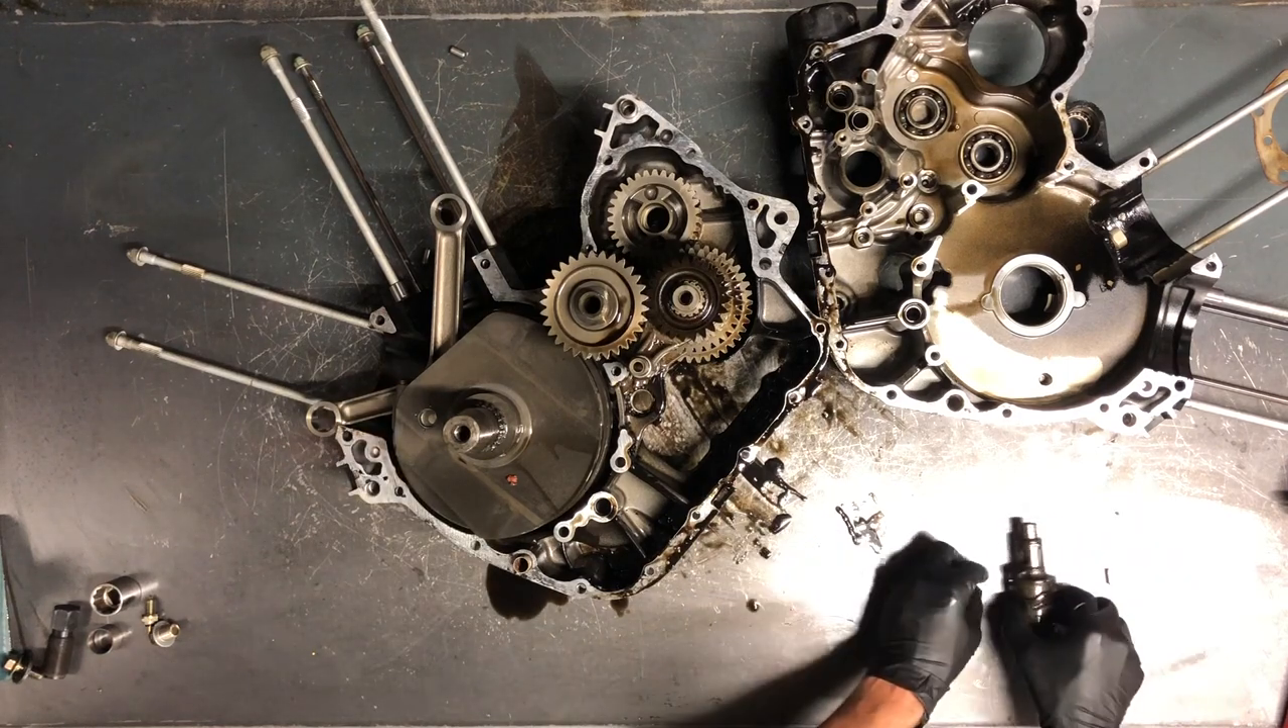So there is the crankcase split there.